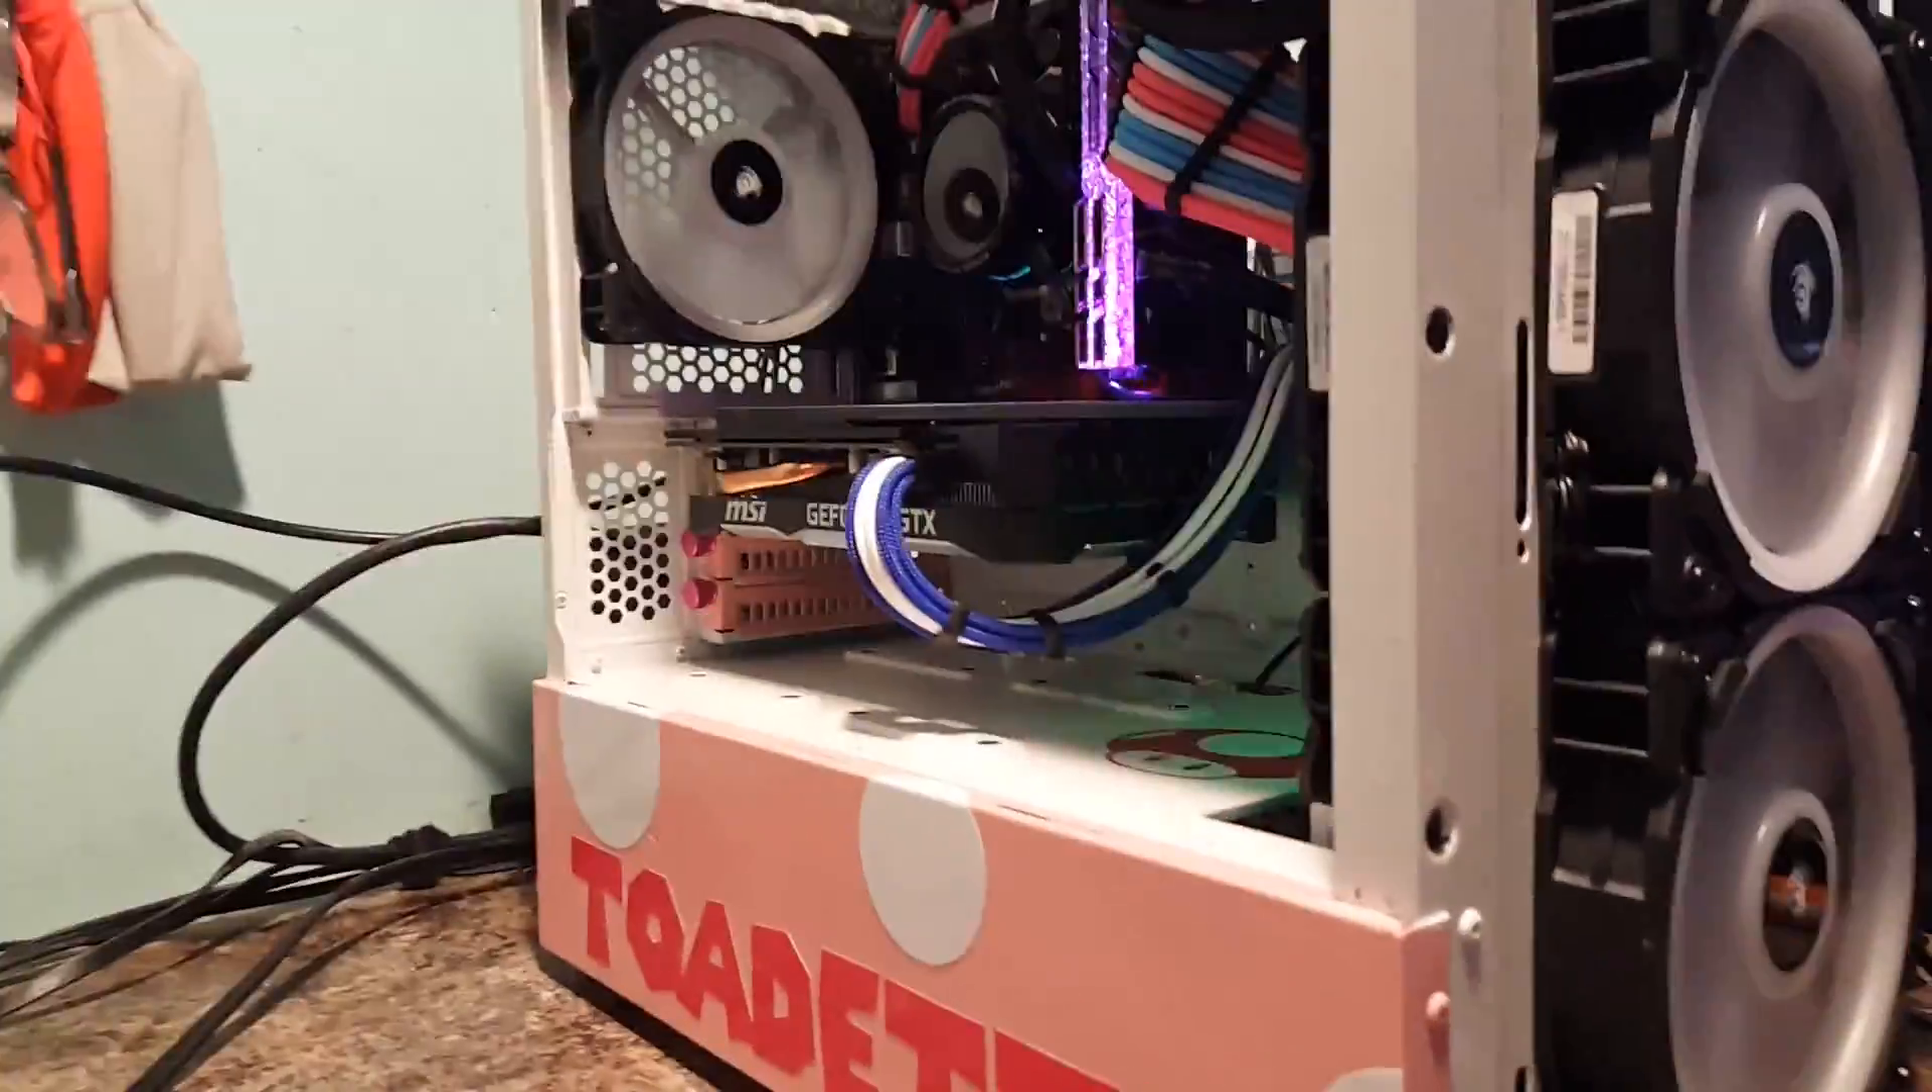Okay, to show you how I've progressed so far, I got the fans in now.